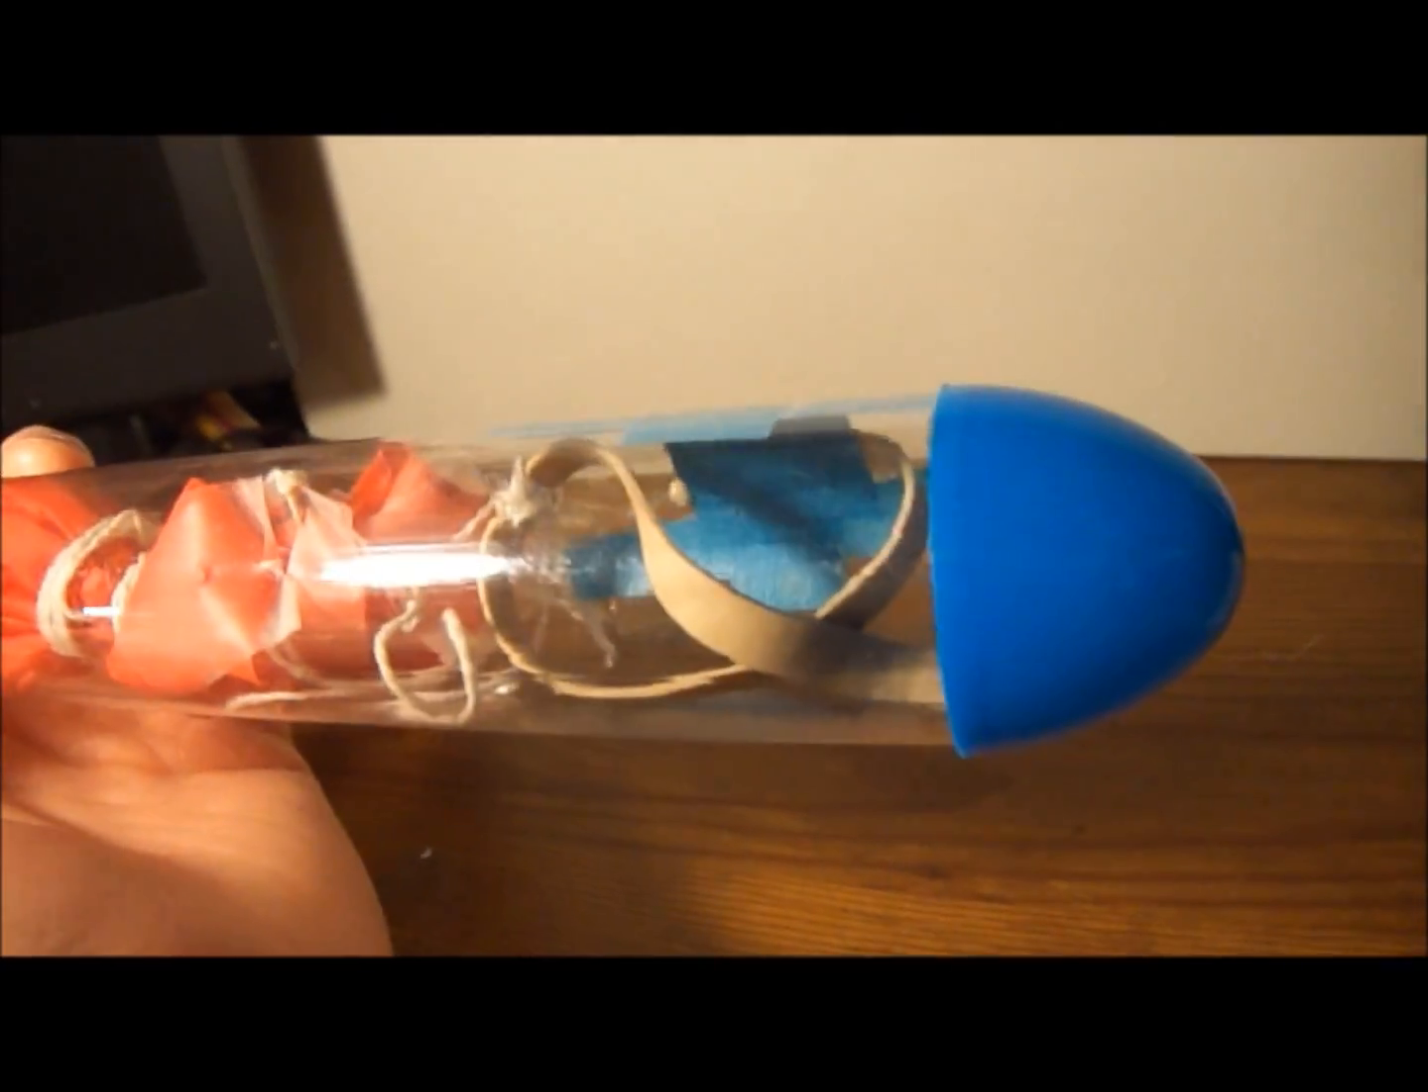For the nose cone that small easter egg fit on there really good.